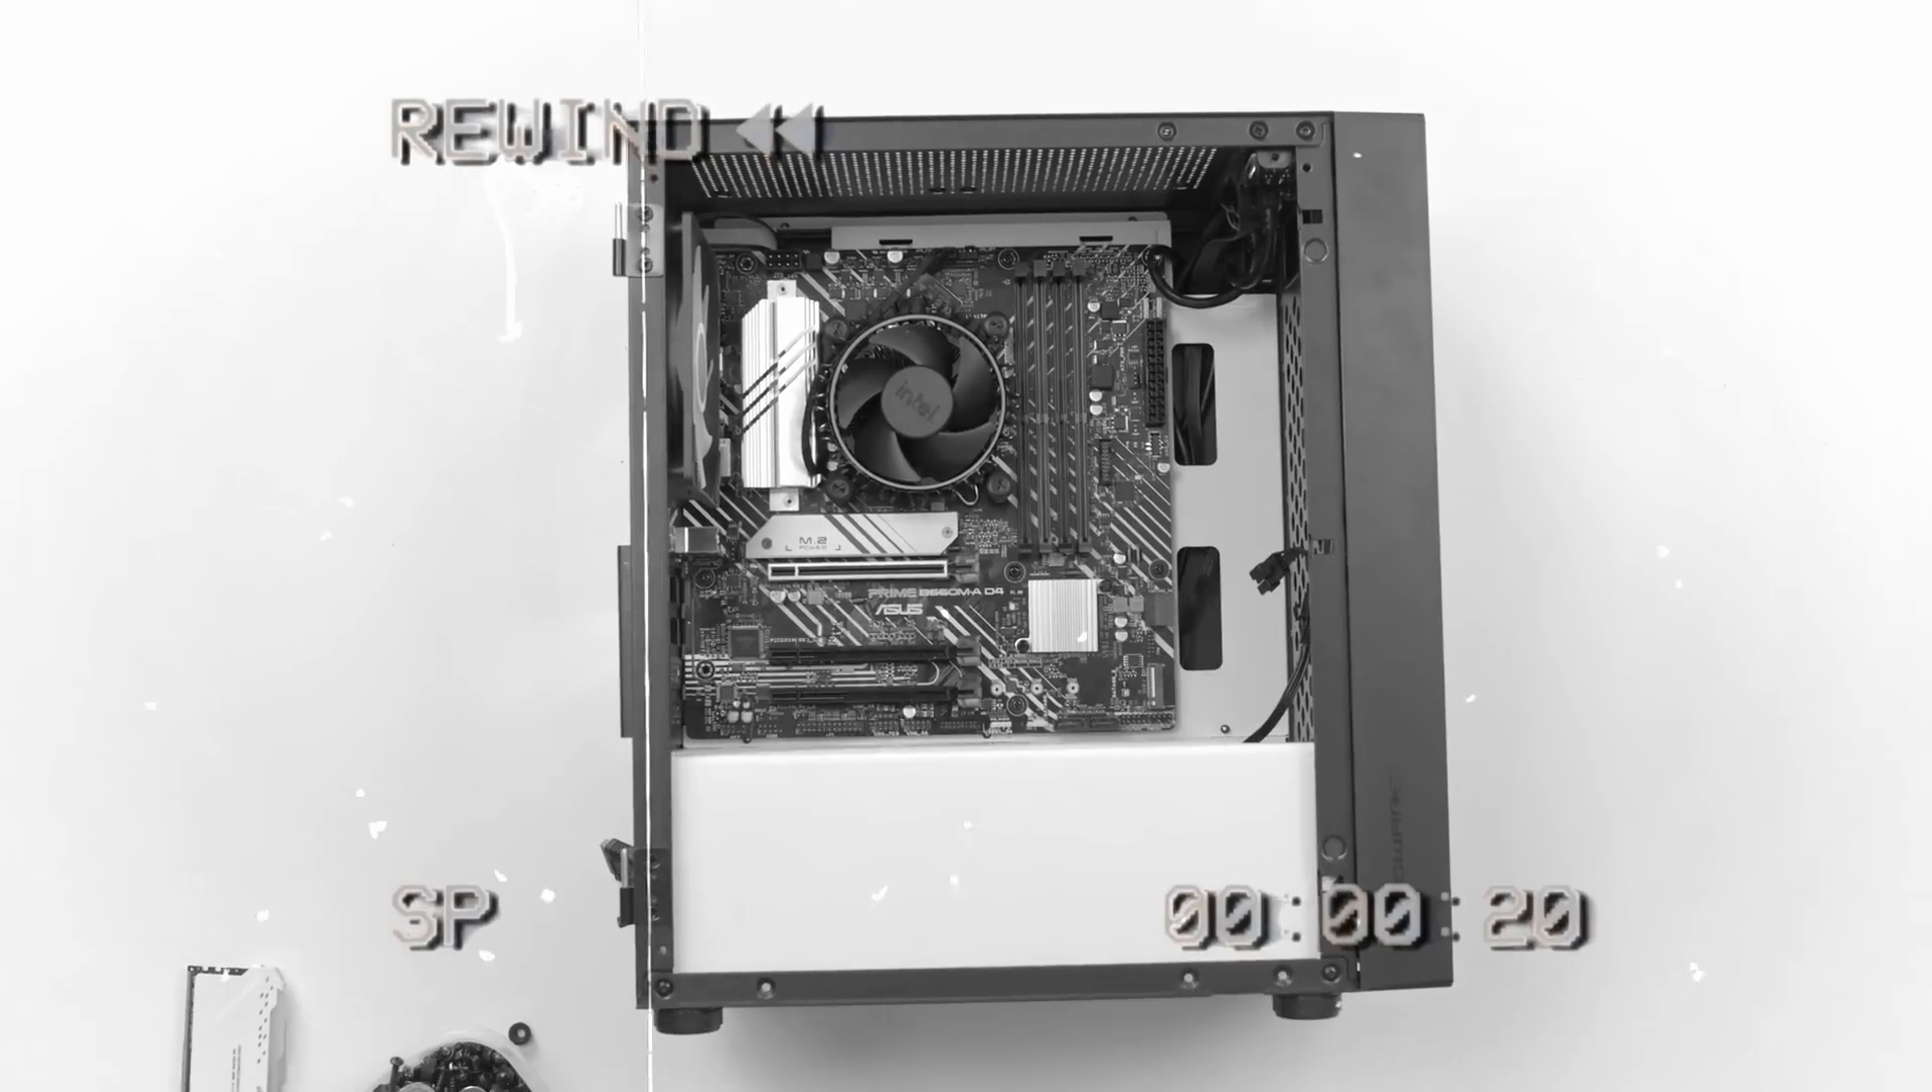I've just realised though, looking at the motherboard, we haven't done the RAM yet.